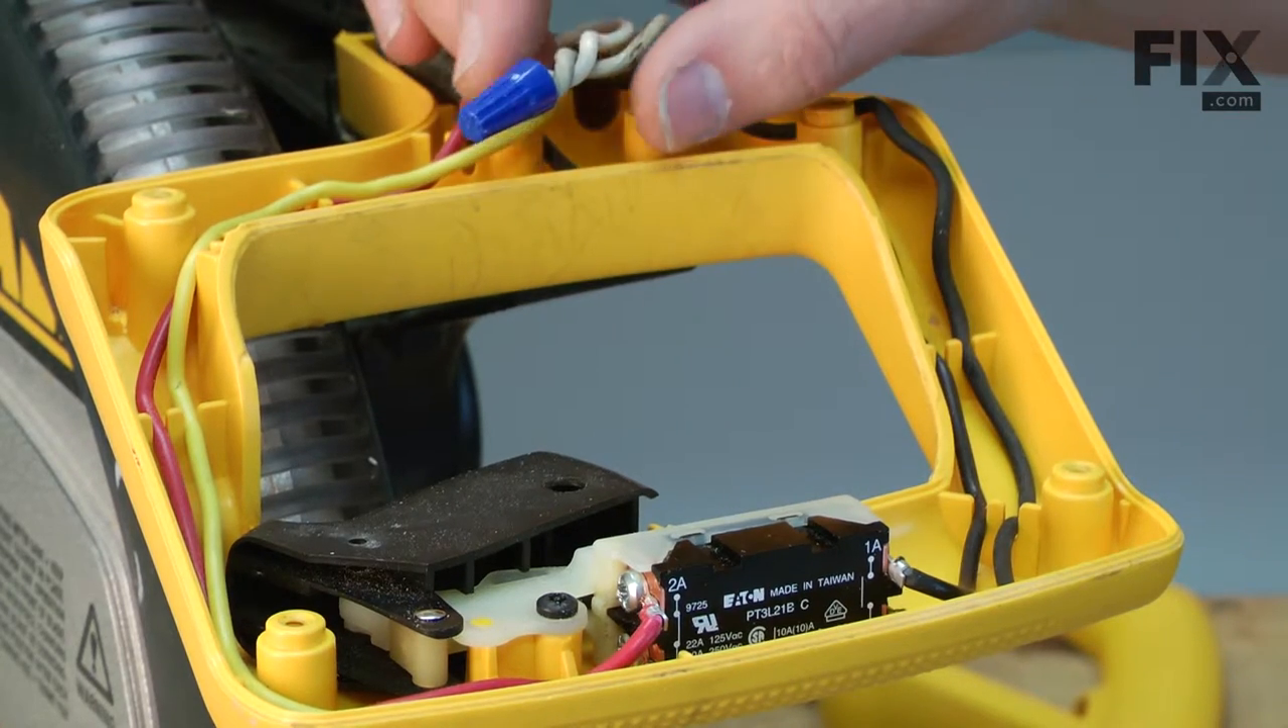With the top half of the handle out of our way, we now have access to the cord wires.